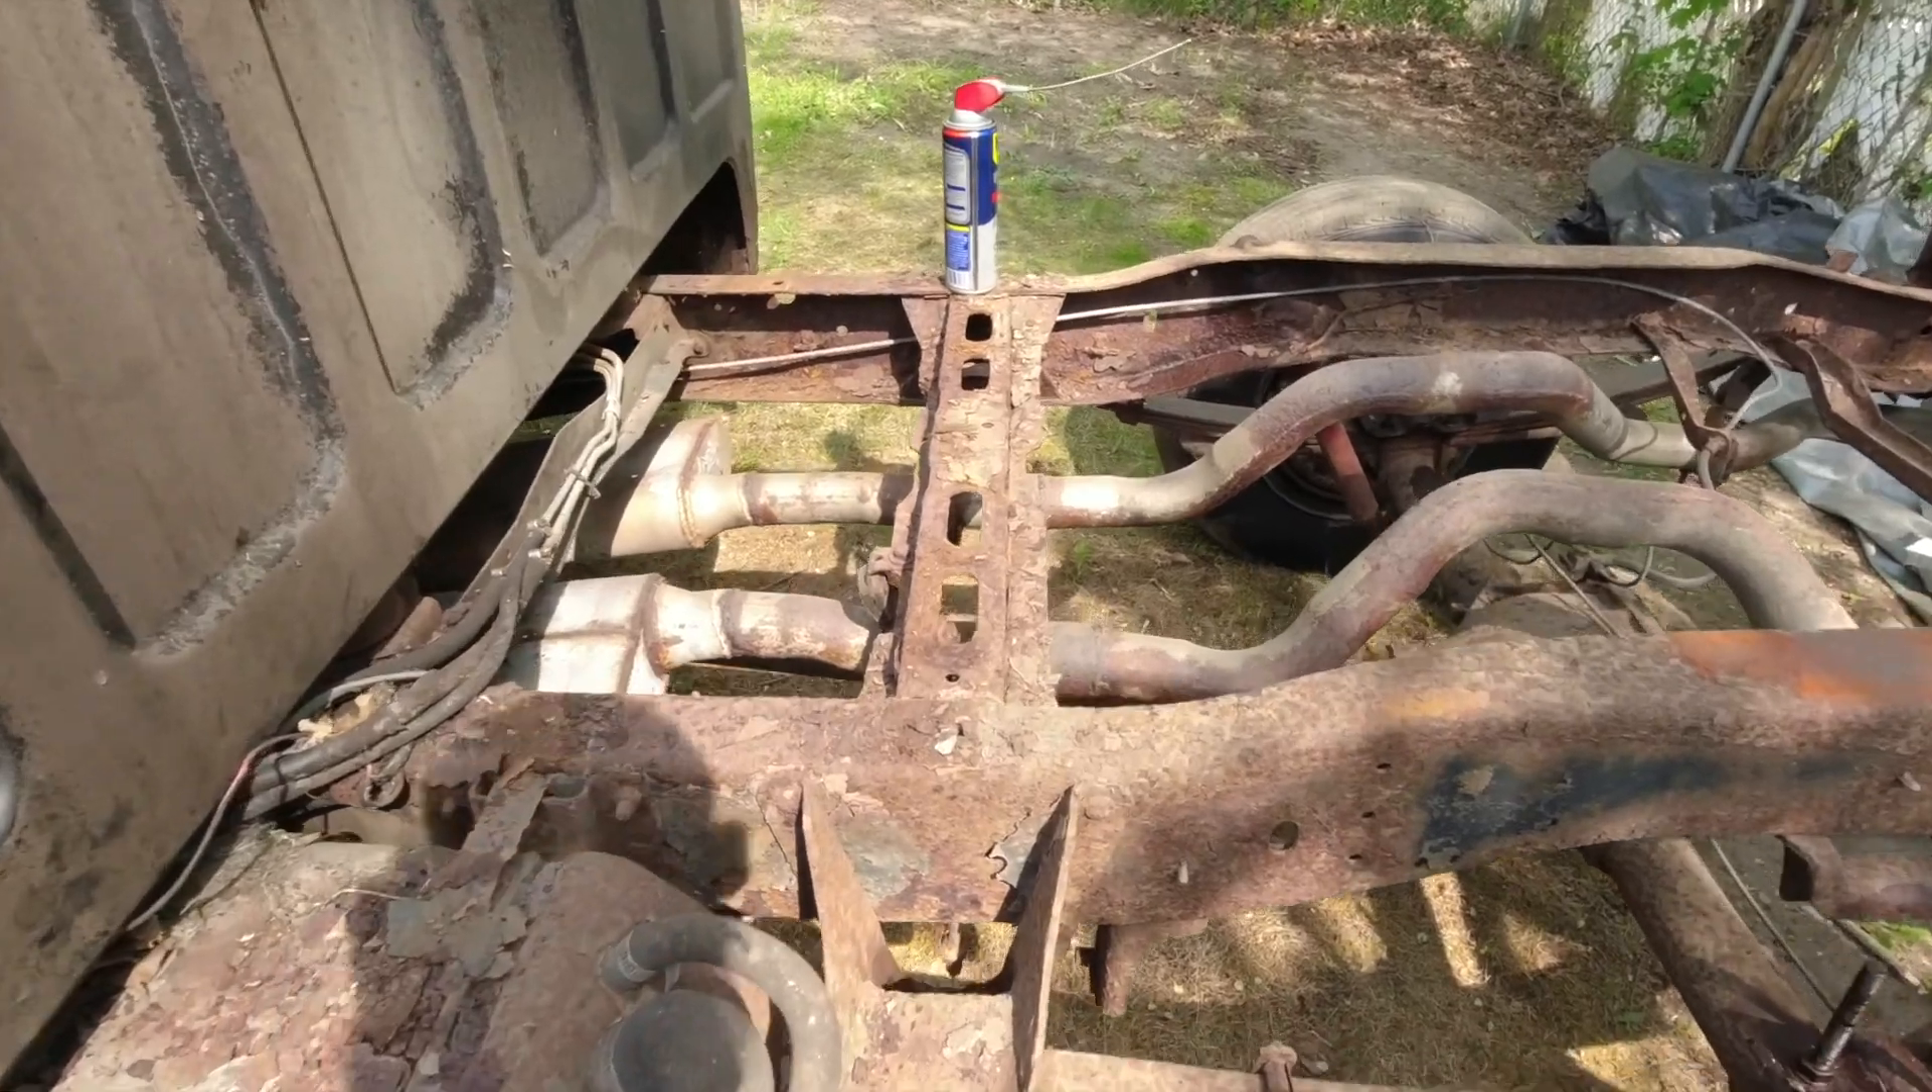So I got the bed off.